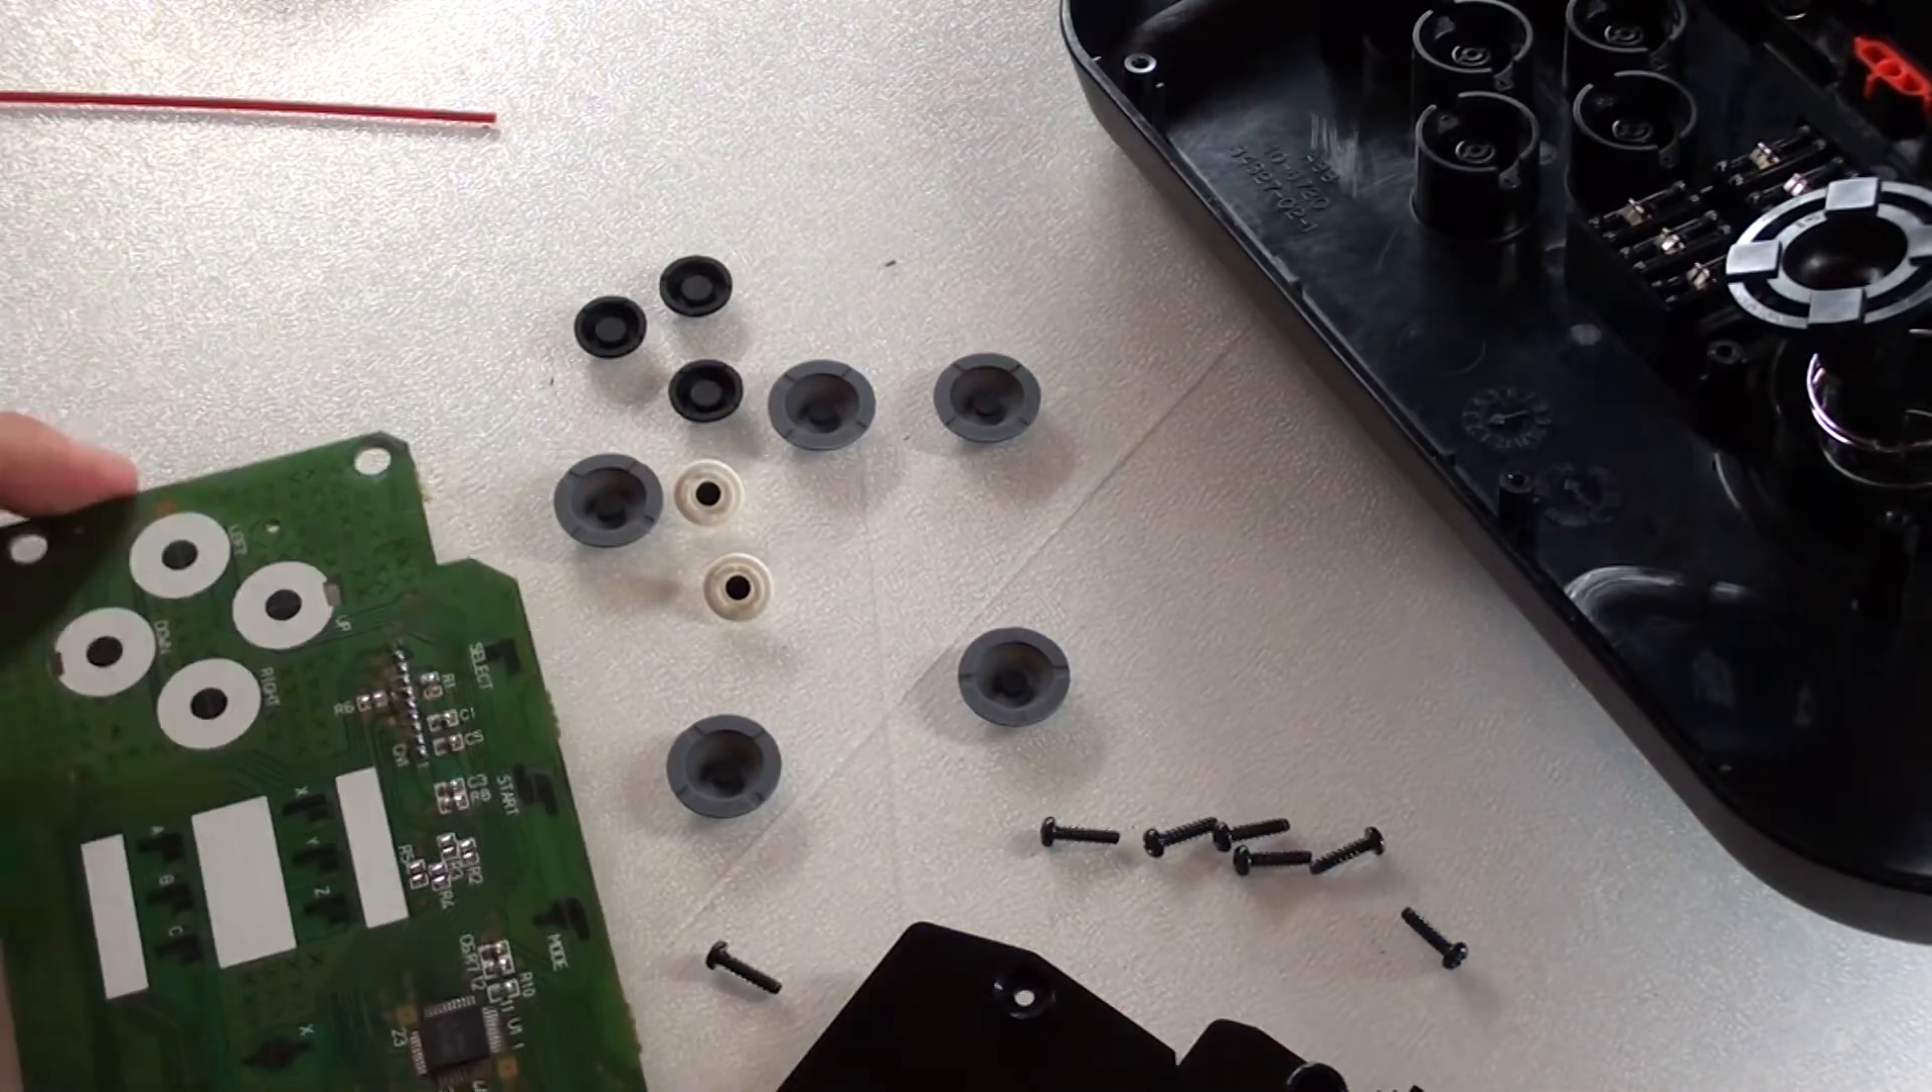Hier müssen noch diese Pads befestigt werden für den Joystick.